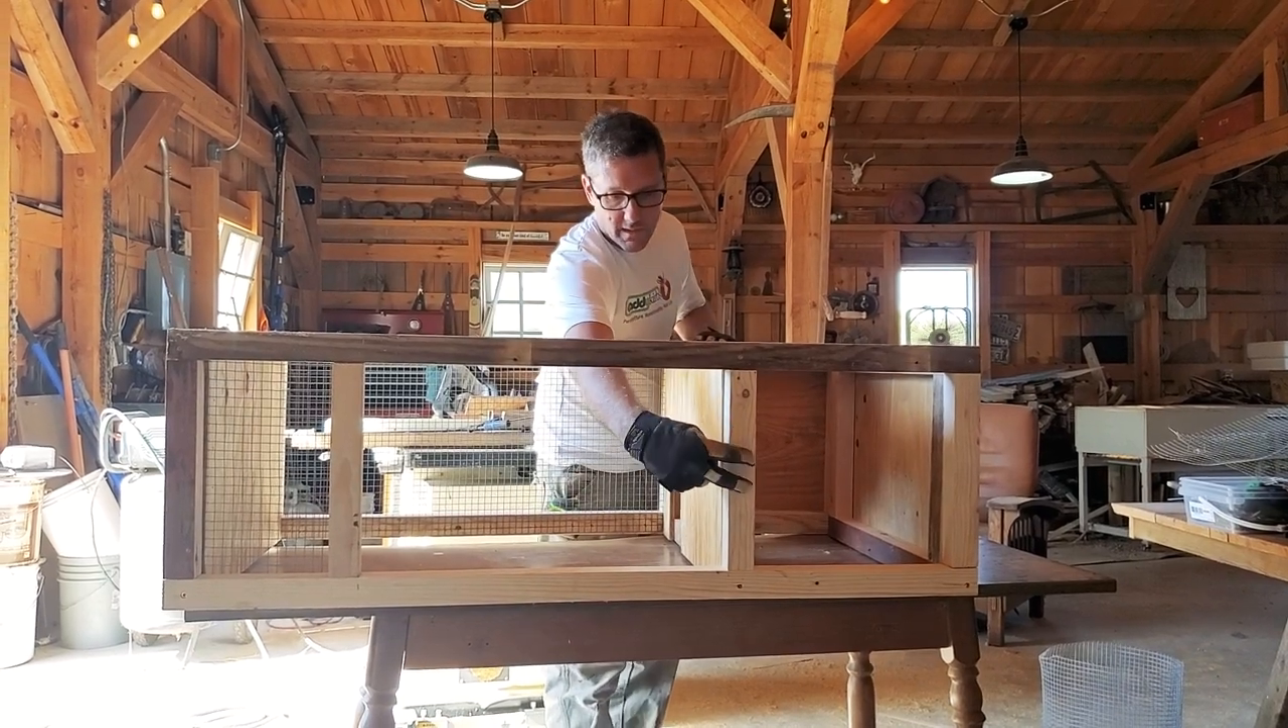Okay, now that is basically, of course, we need doors, a sandbox, top and bottom wire but that is your main framework.